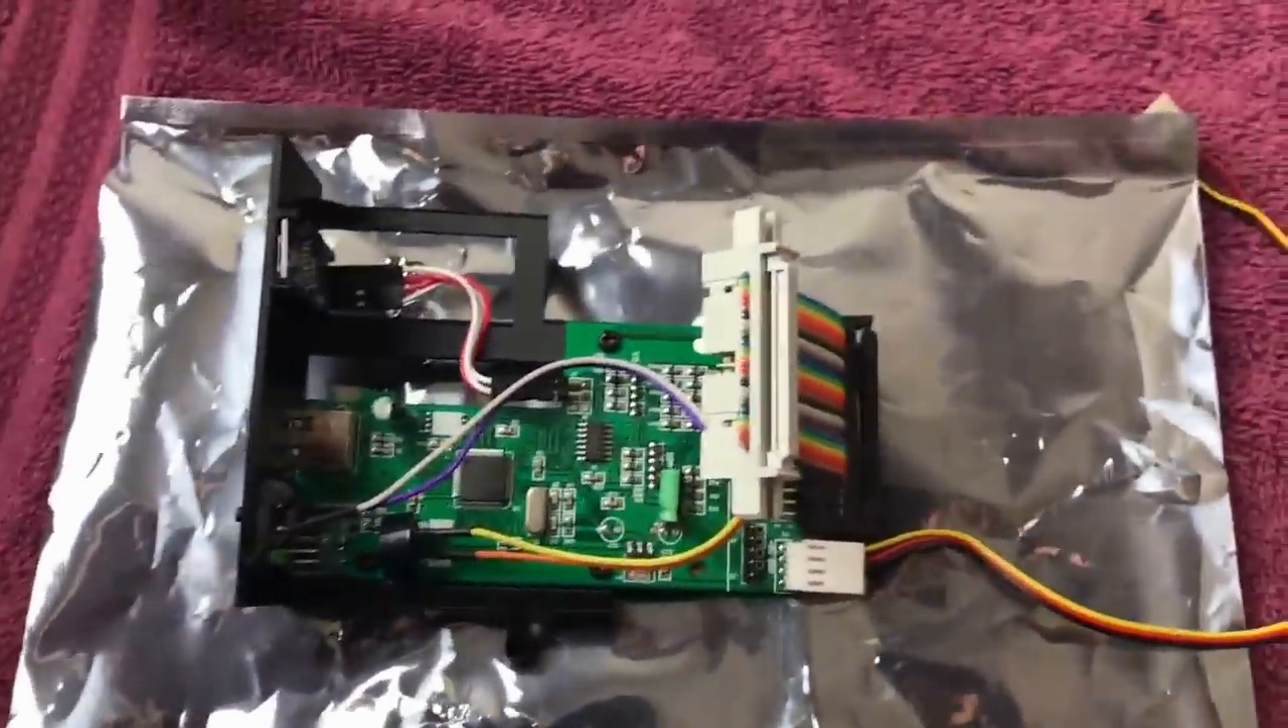Here is my GoTek drive already mounted in my 3D printed case. I've got my ribbon cable plugged in, my power cable.